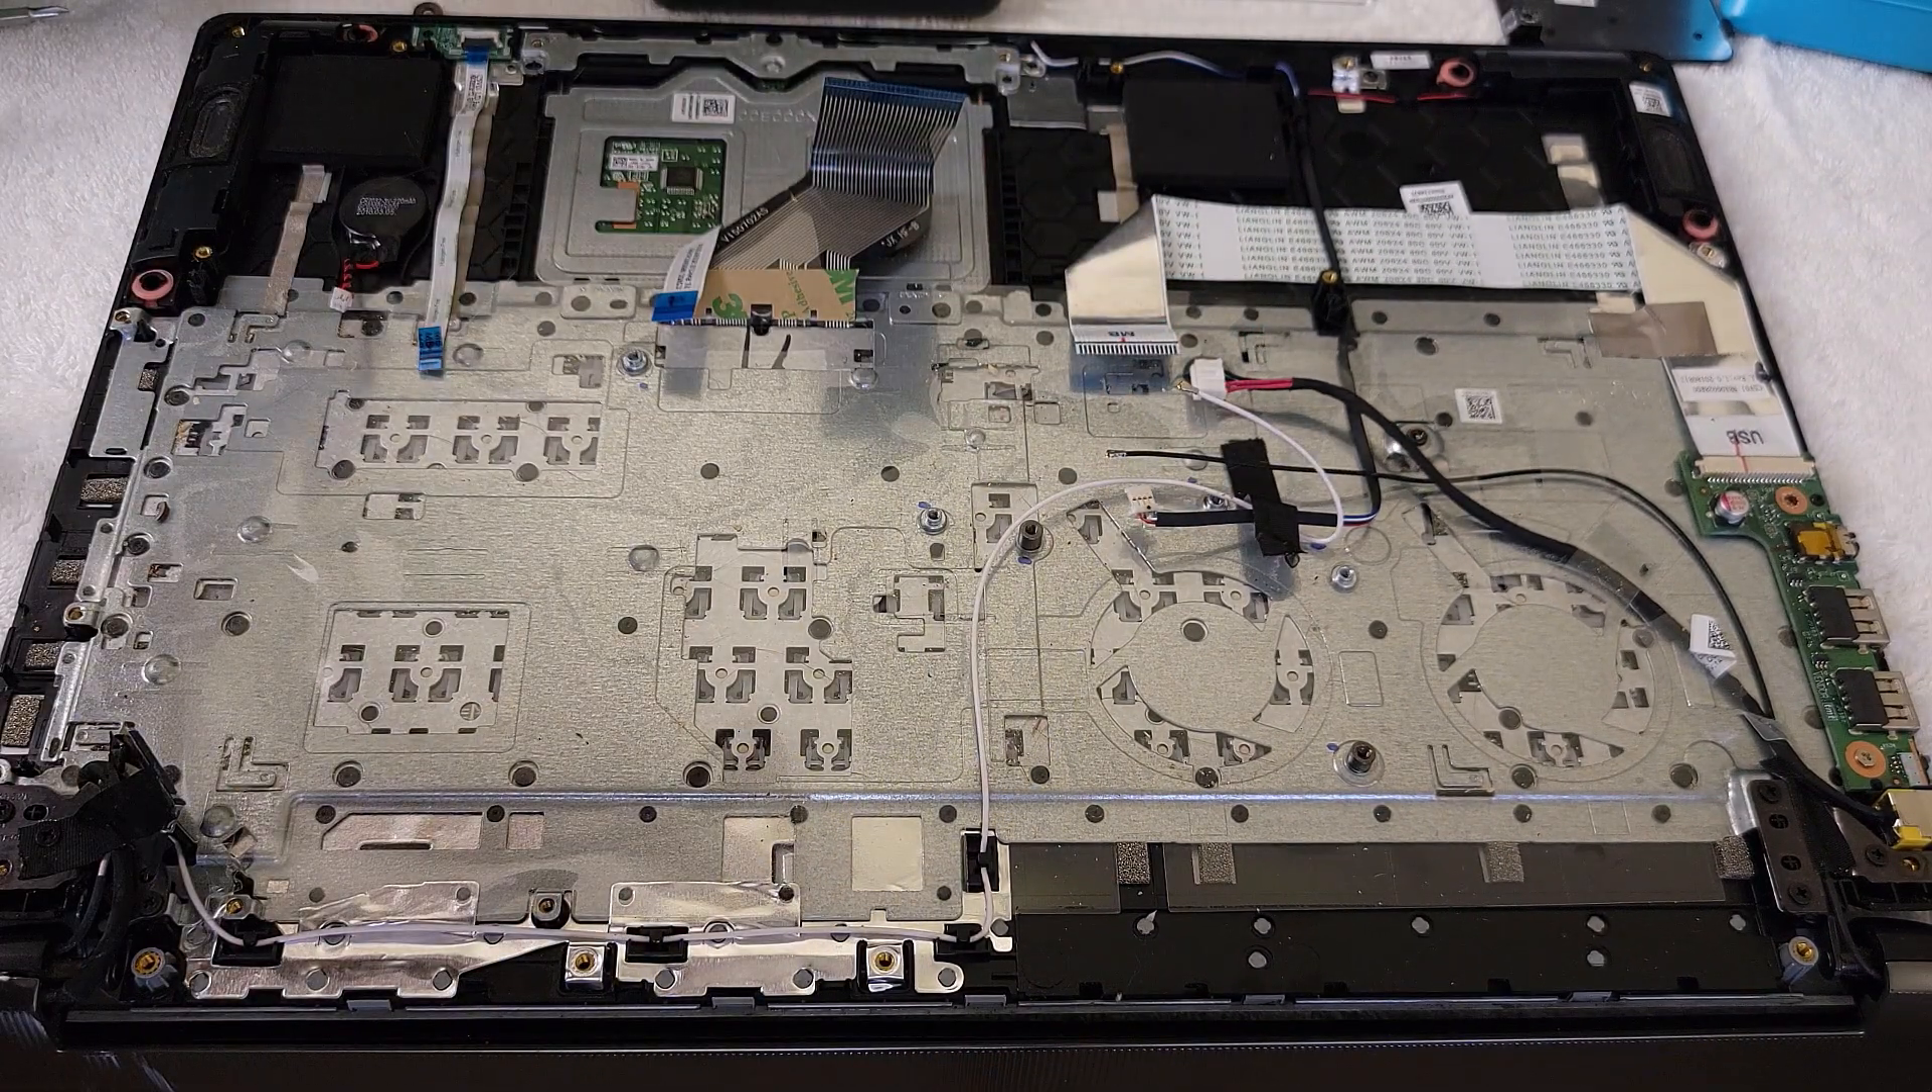Now that the motherboard is removed you can see that metal plate that holds the keyboard in place.